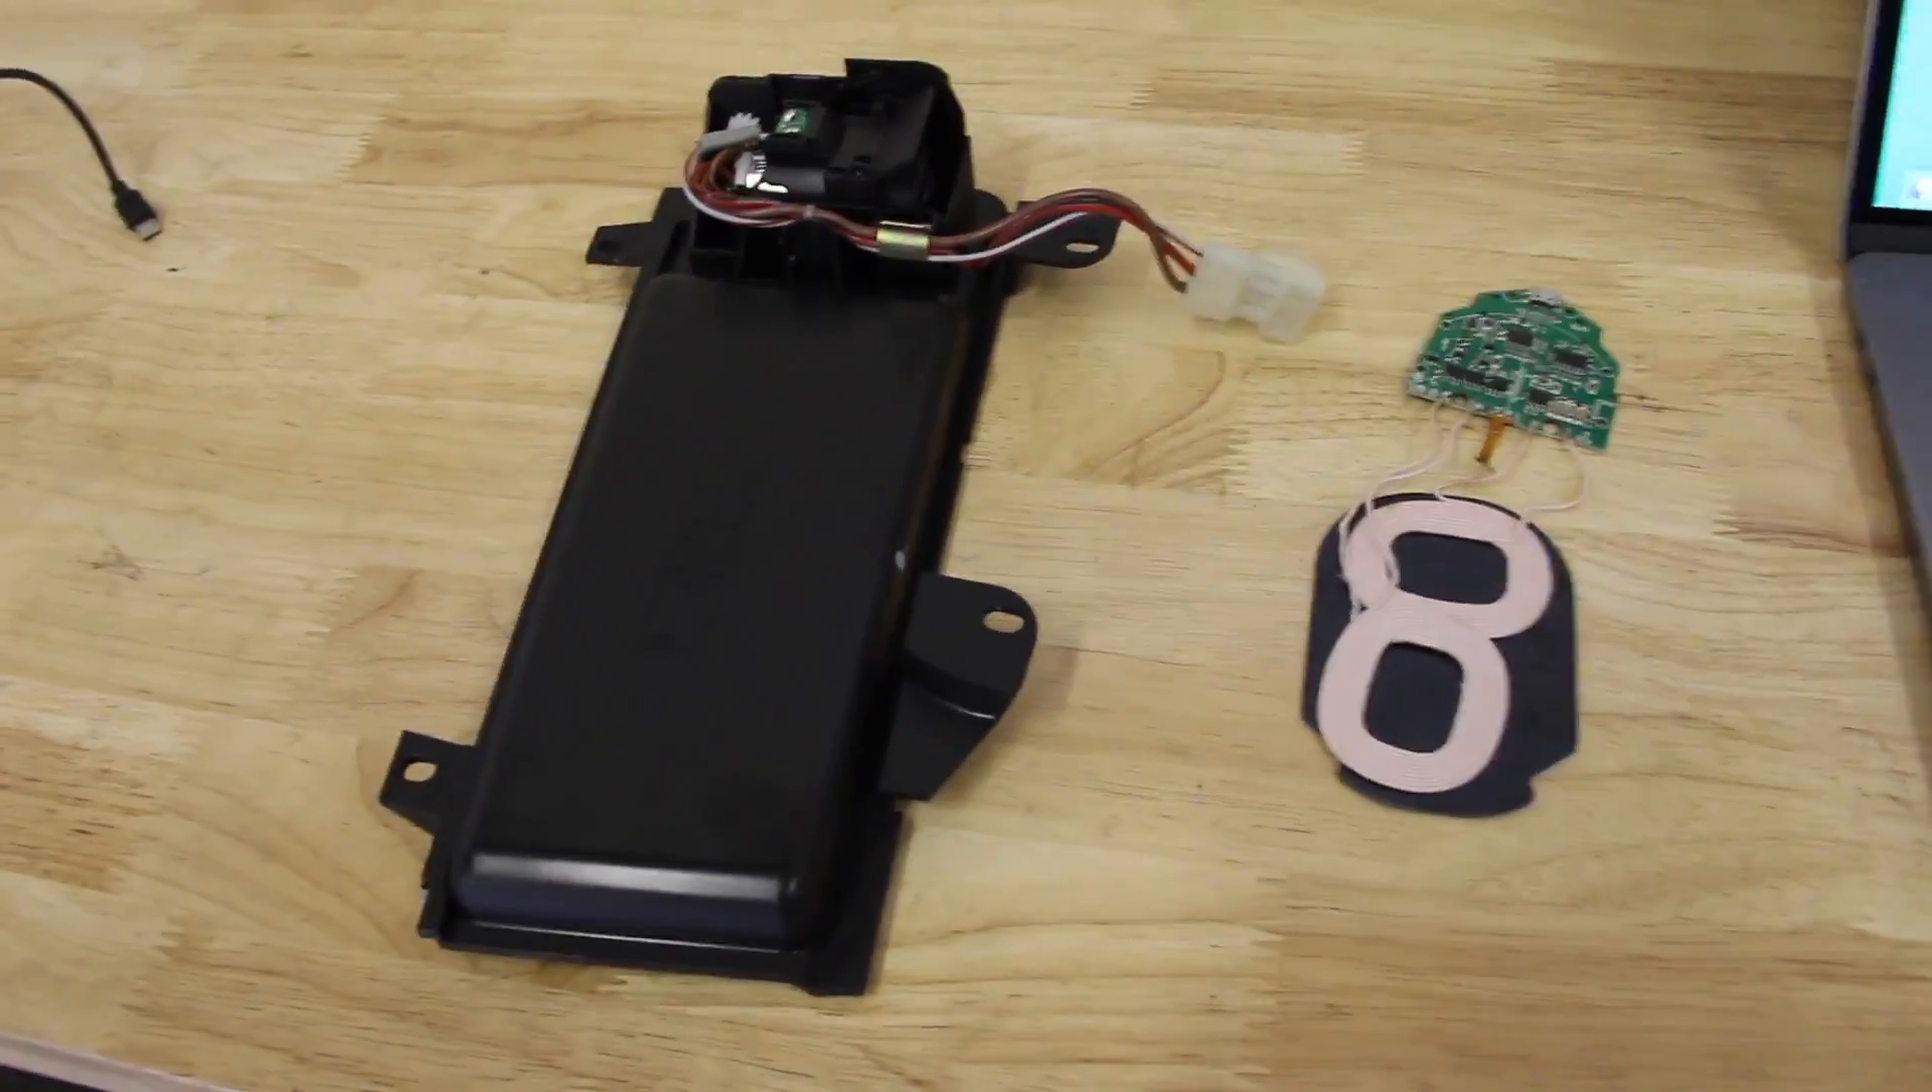So we've got the tray outside of the car.